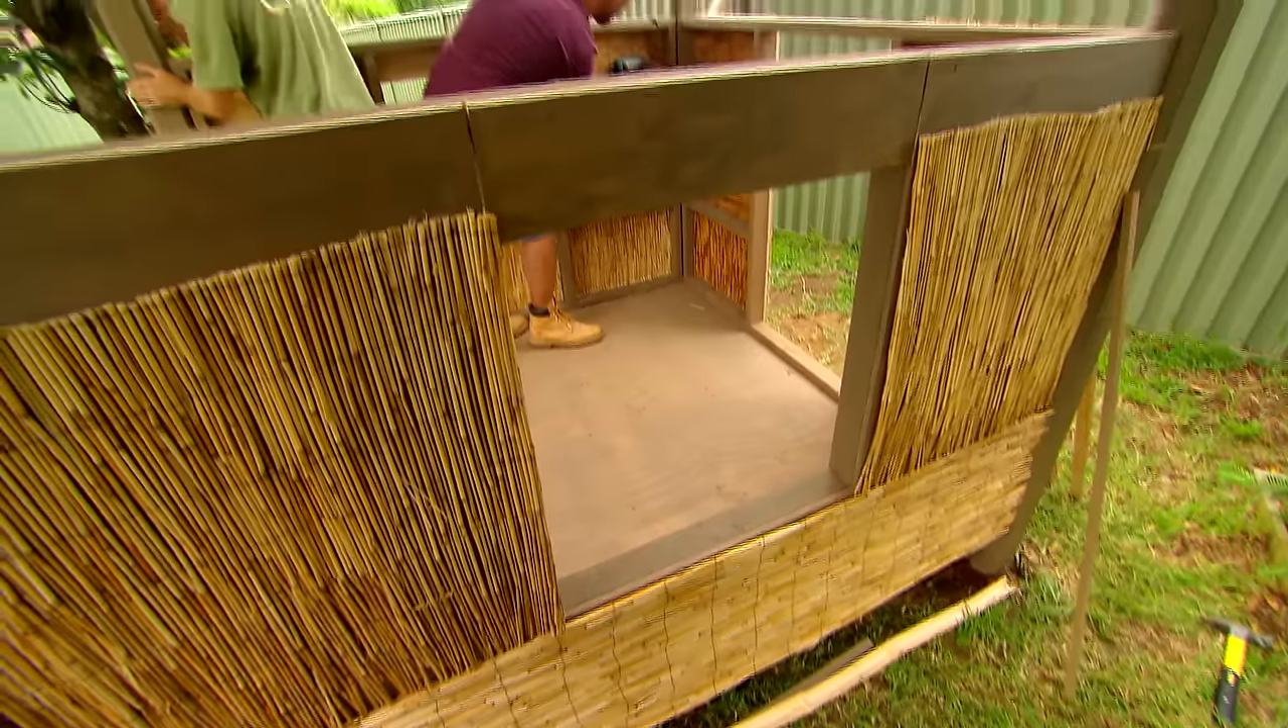Now this bamboo's in place. The cubby is really taking shape now.